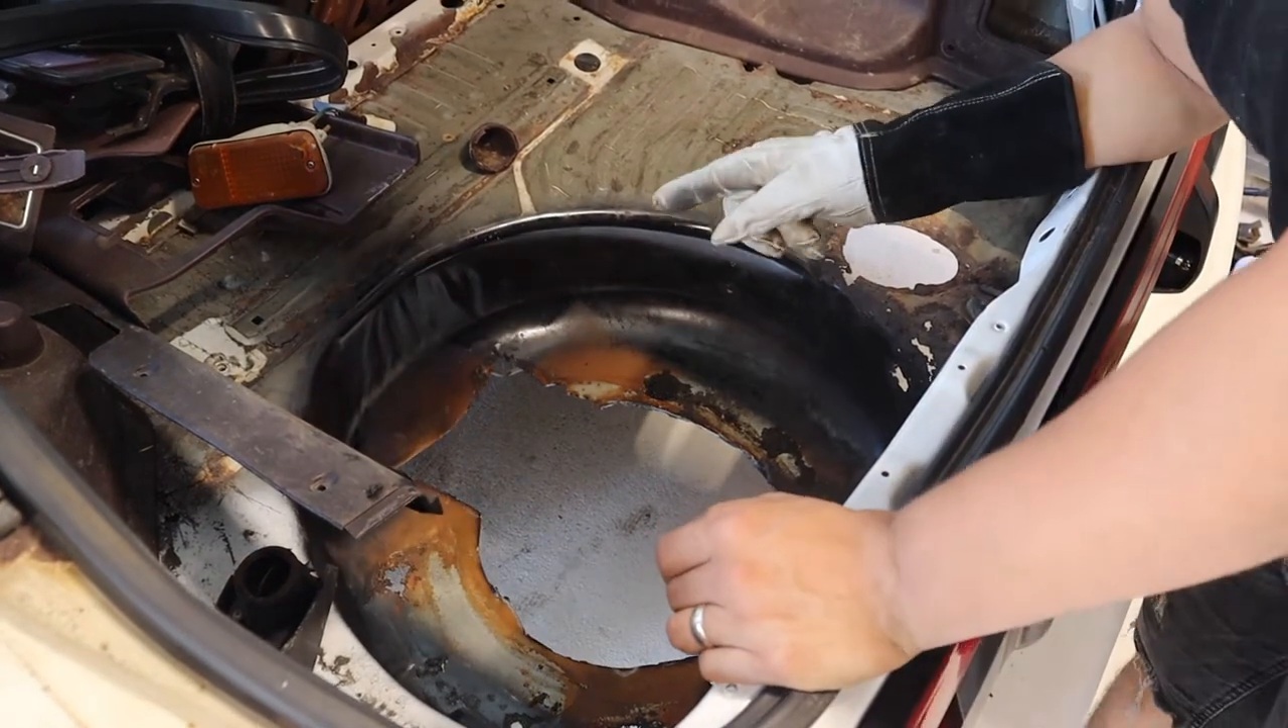So we're missing part of our floorboard but we knew this already.